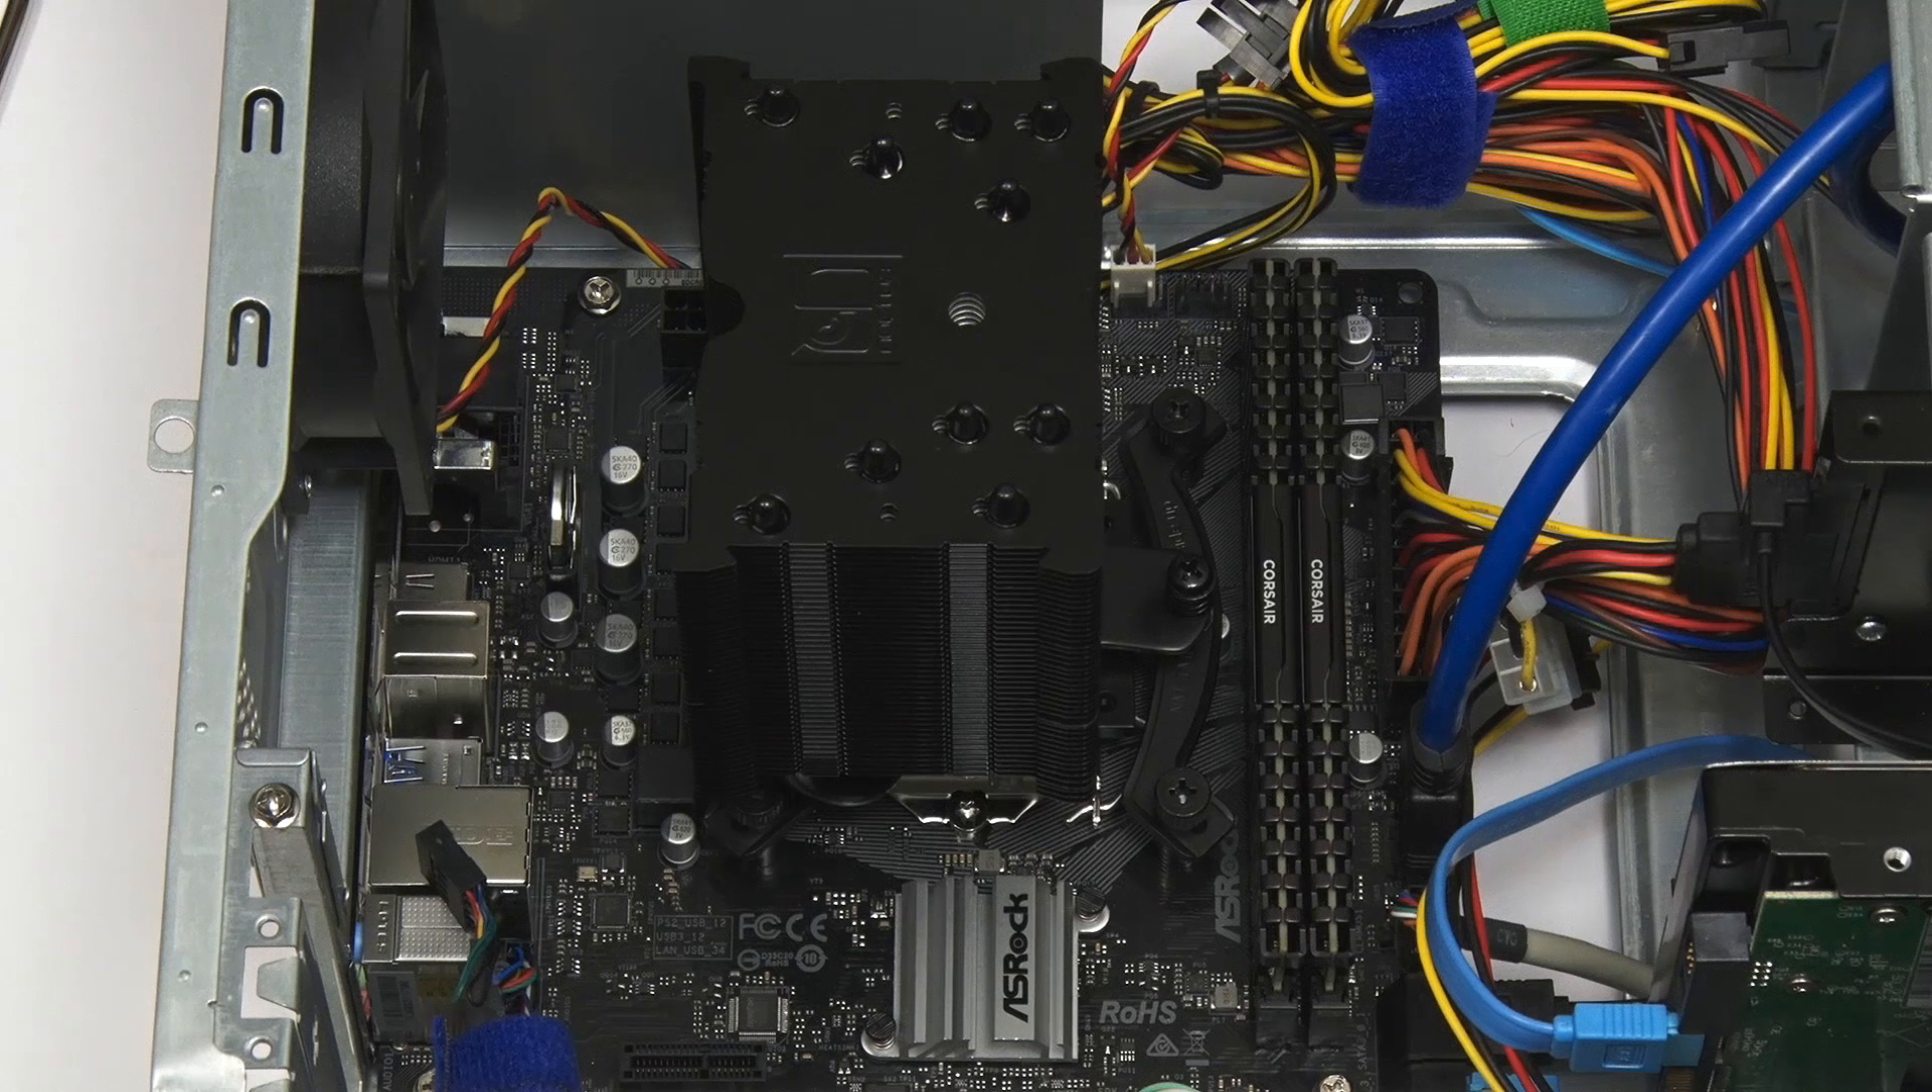So I think the next thing I'm going to do is to put back in the ram. There we go.